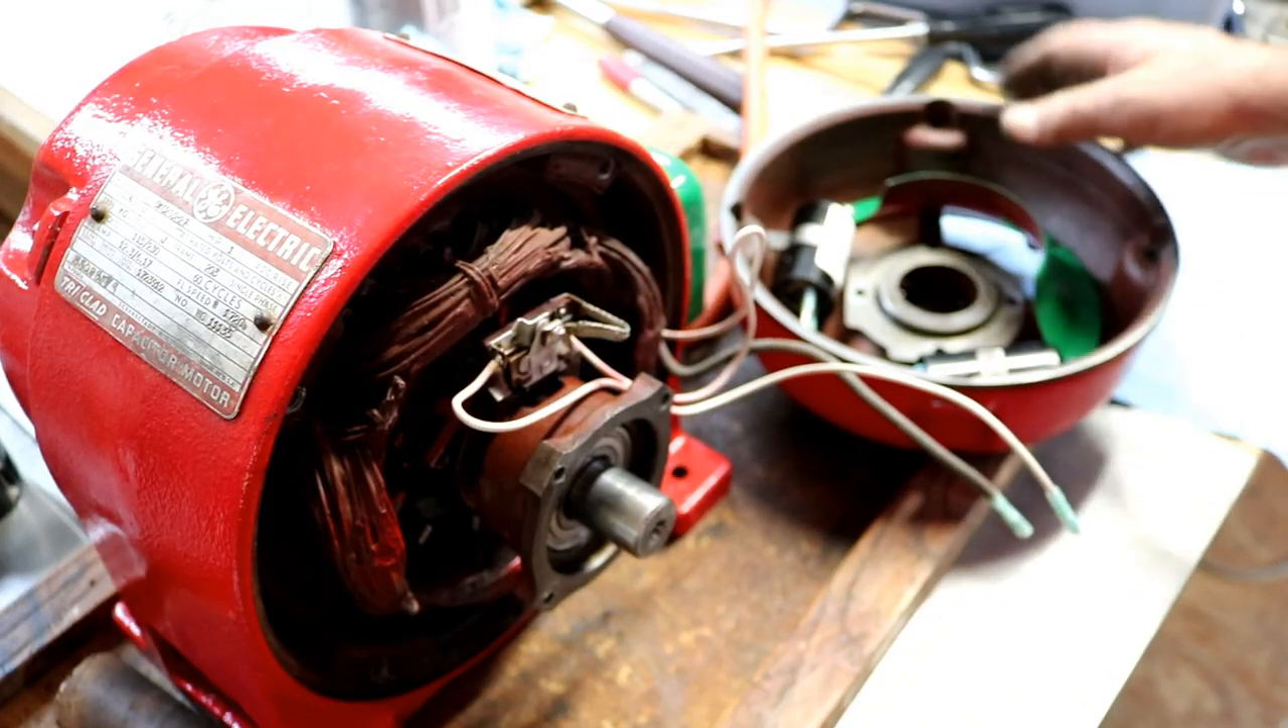So here I've removed the bell.